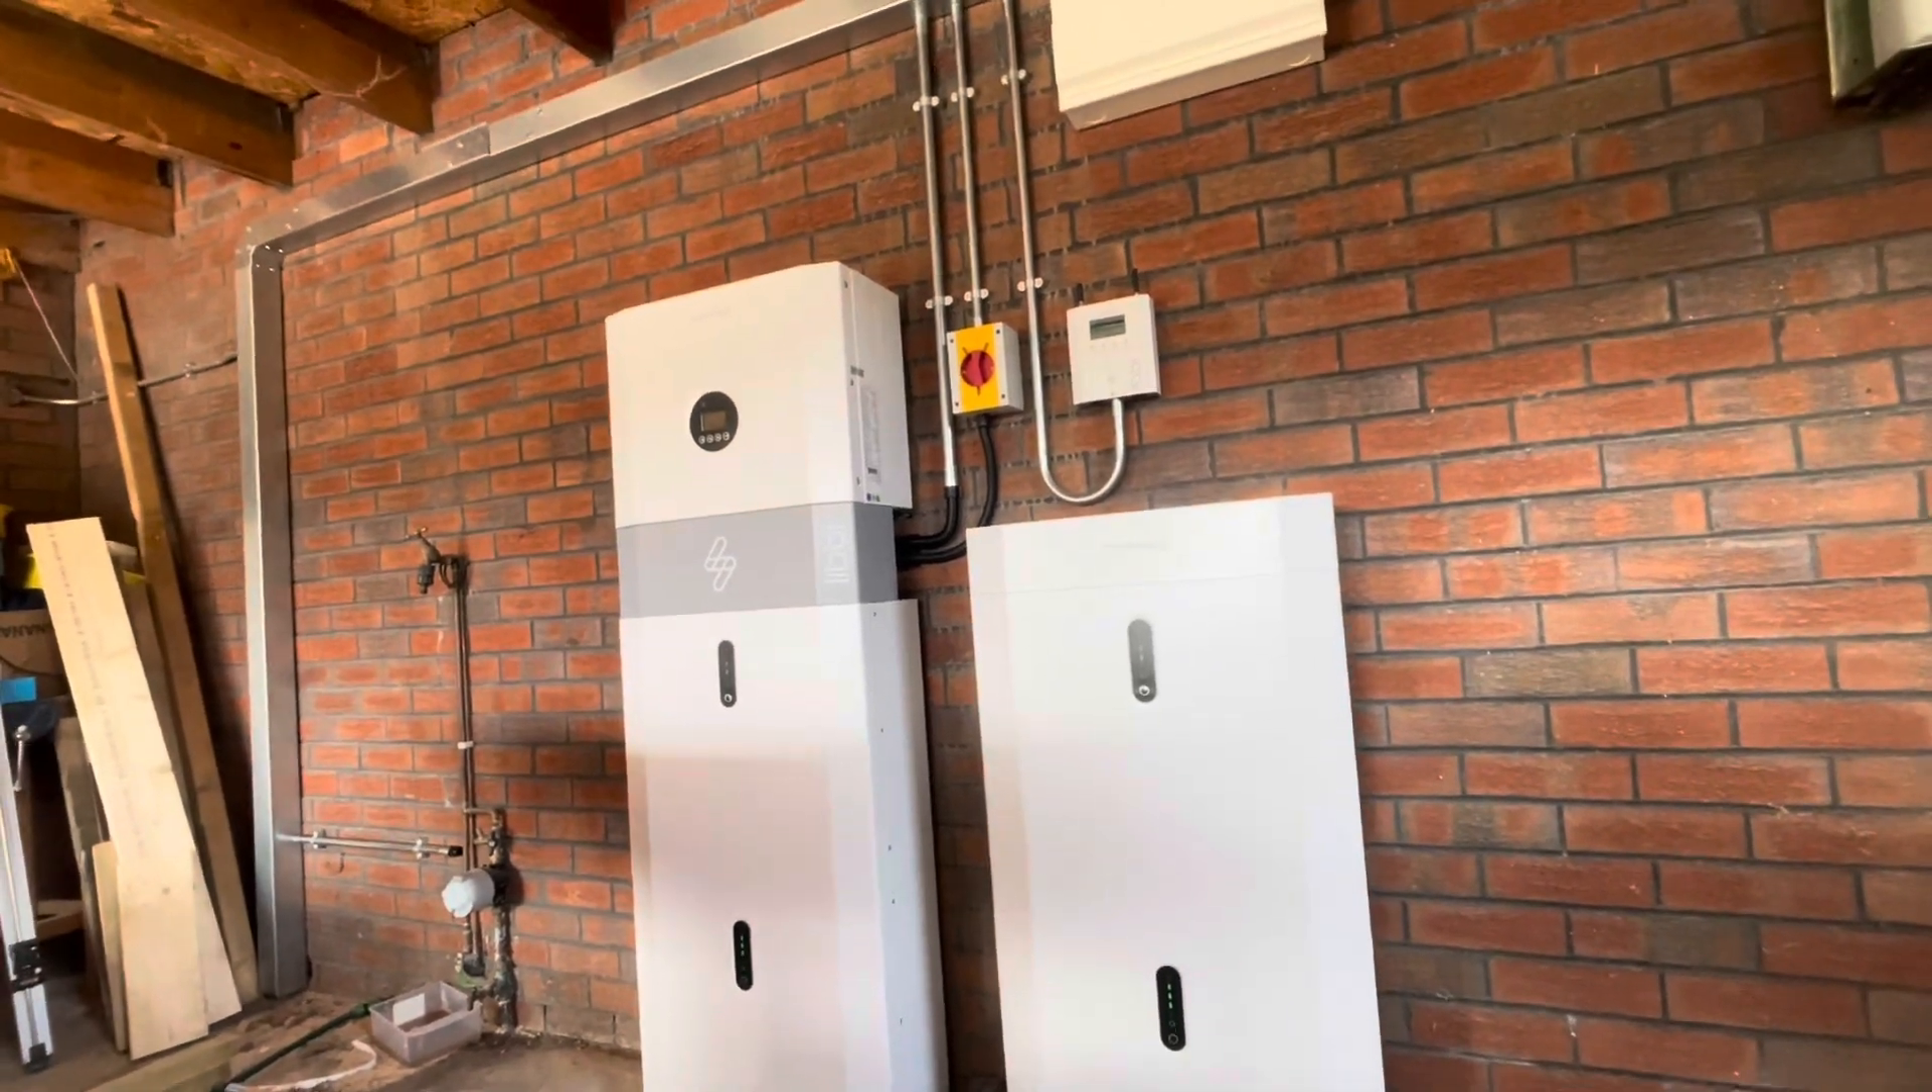Um yeah that is the battery storage all done.